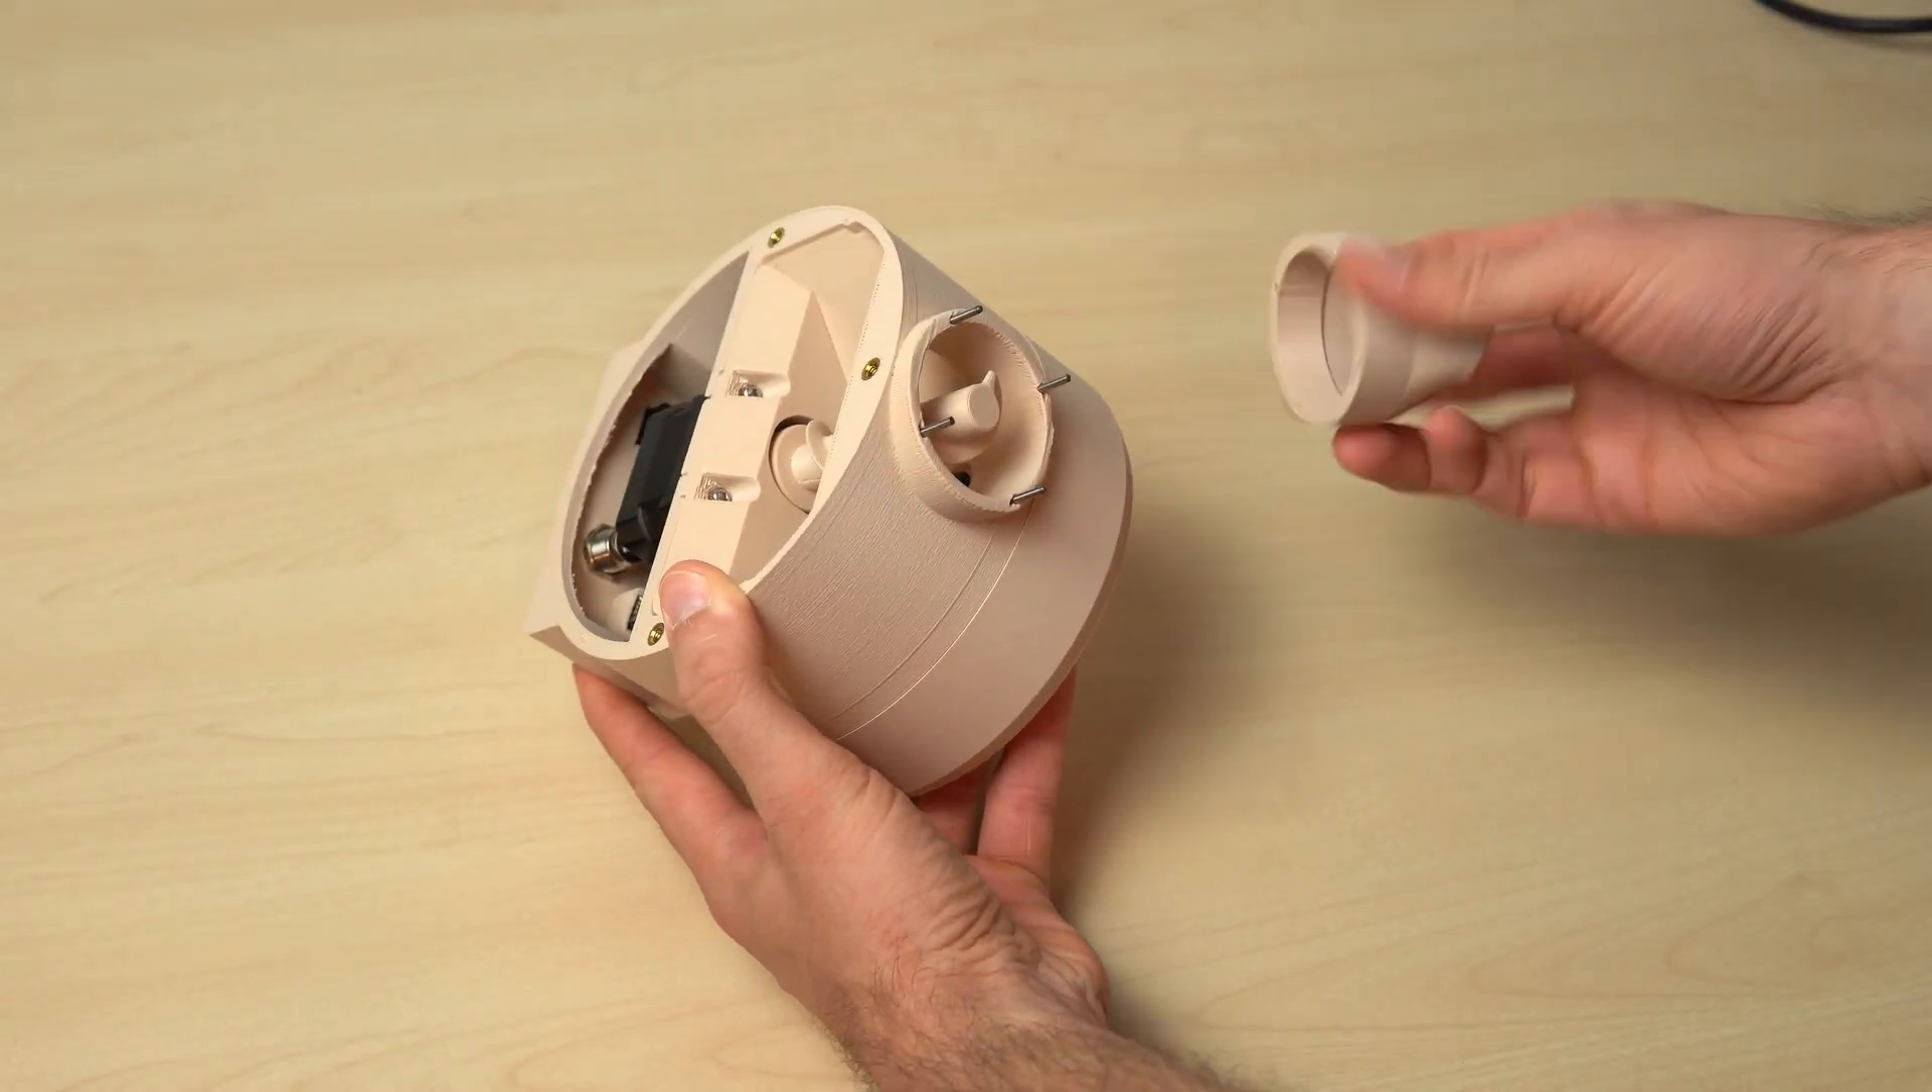Now it is only the nozzle outlet that has to be pushed over the pins.